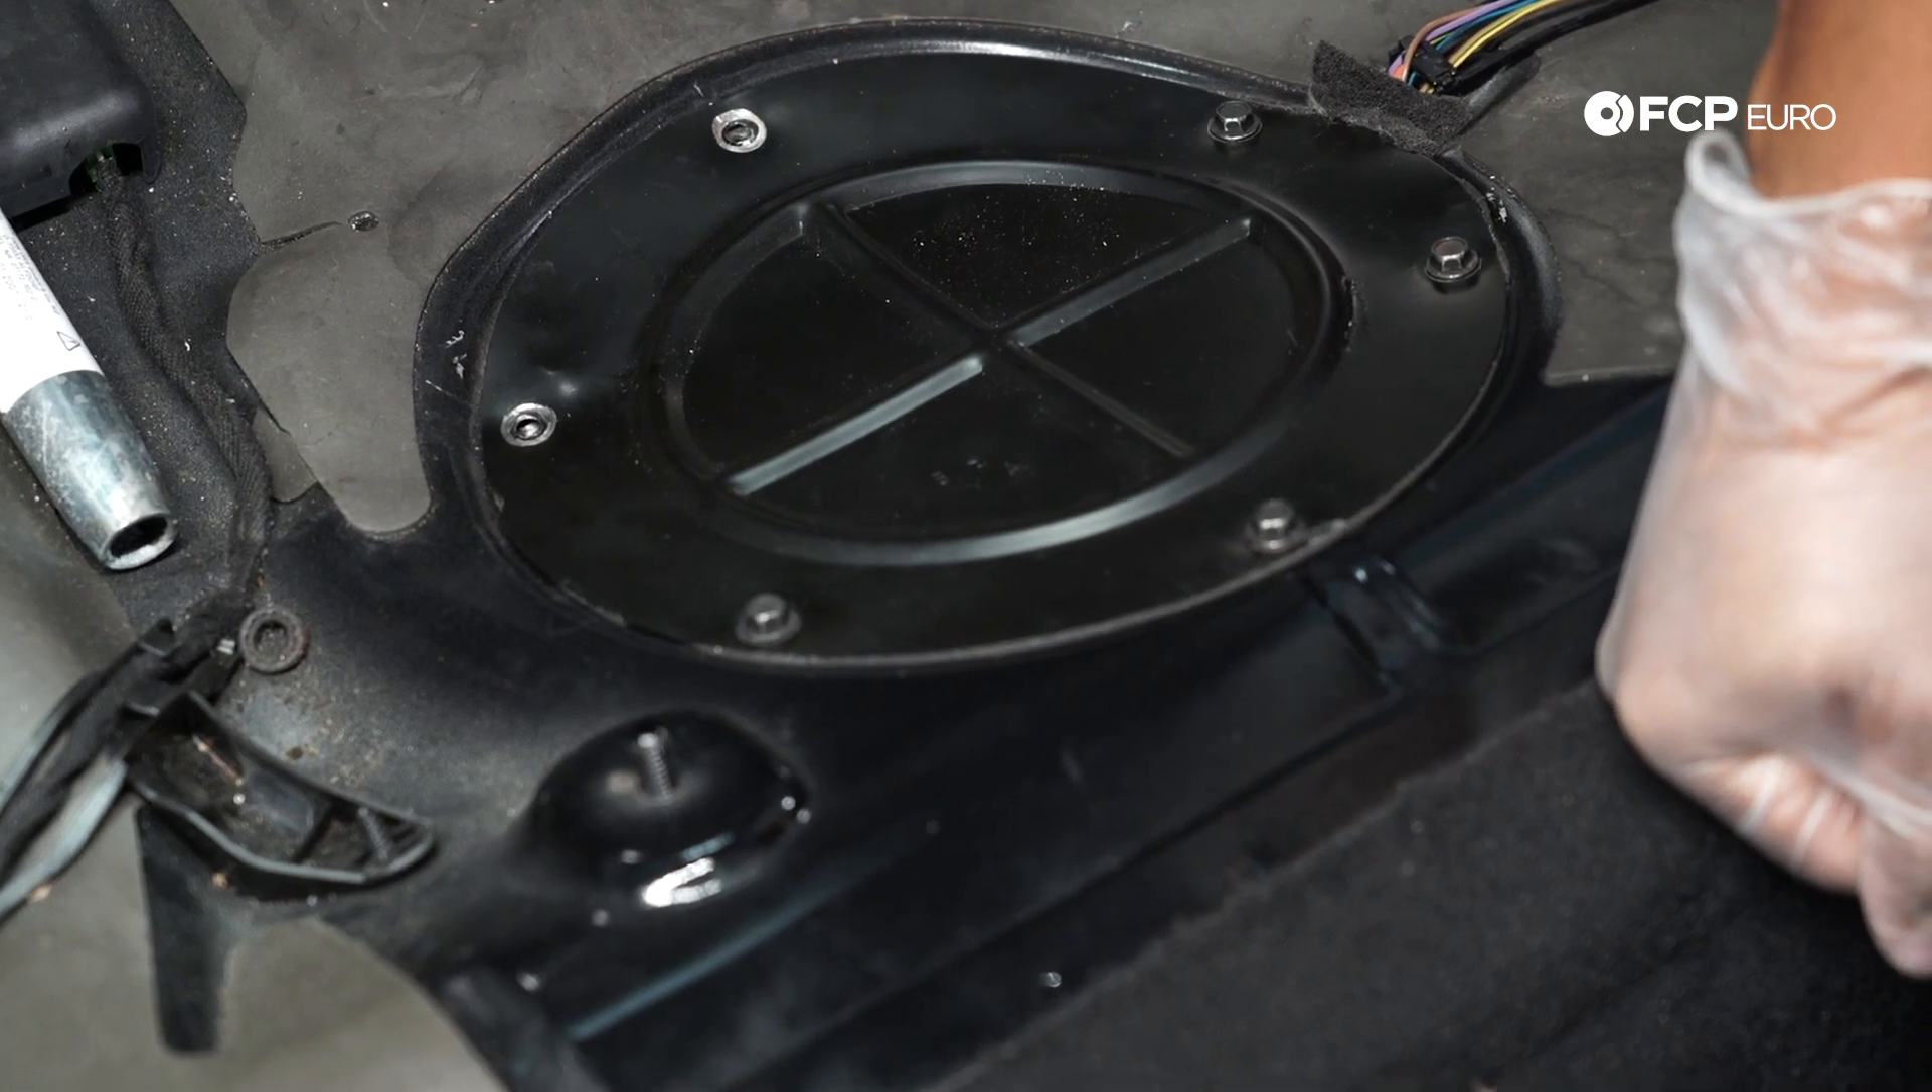Last thing we need to do is throw the seat back in this vehicle.